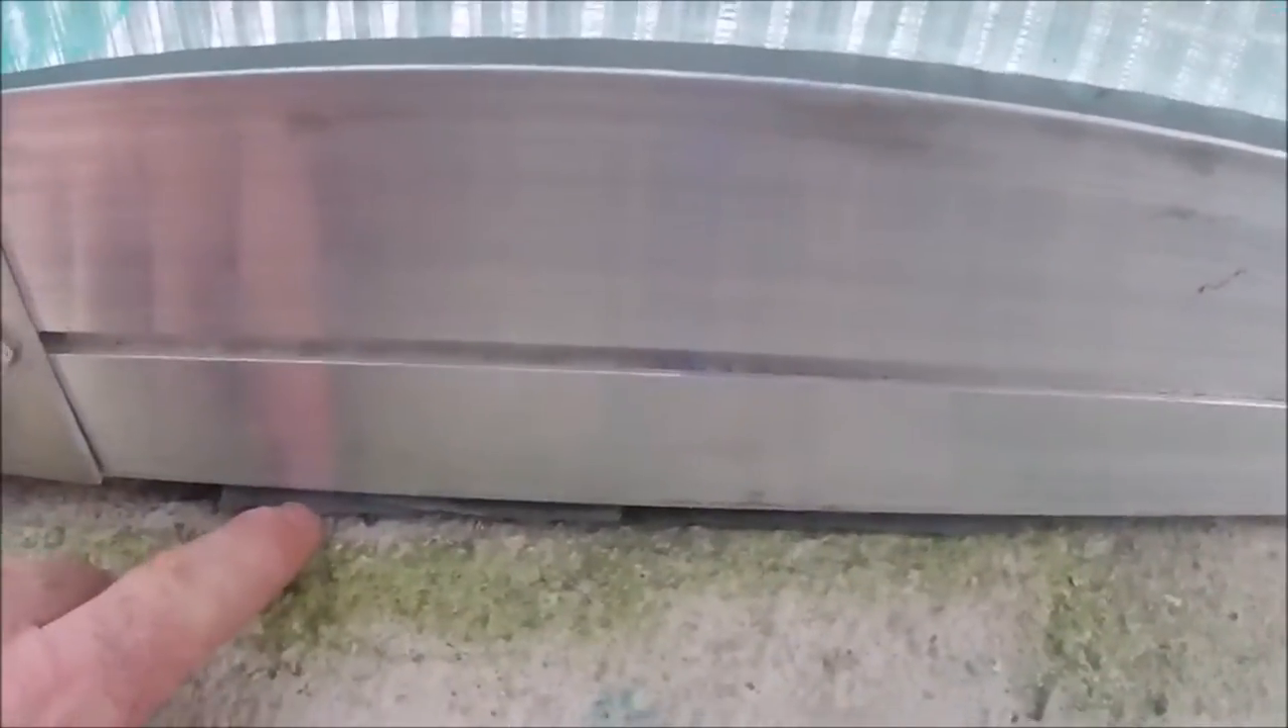There's more gaps along the front here.